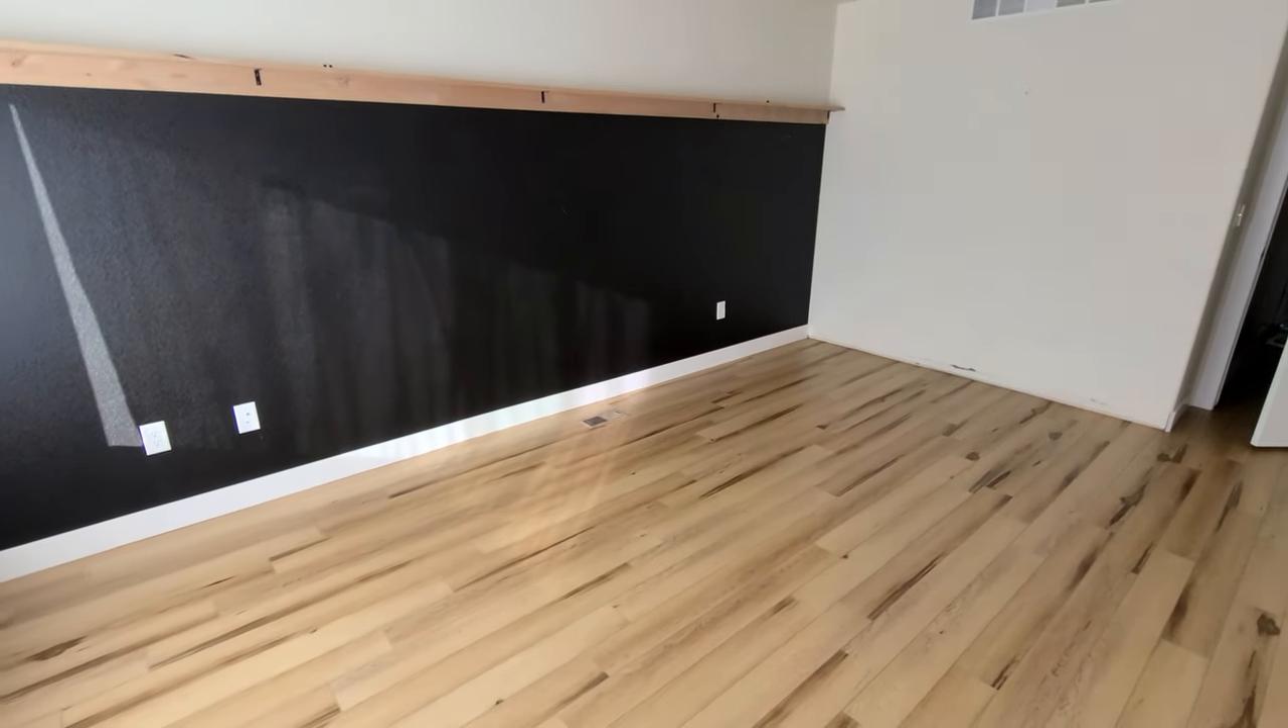The floor is in.